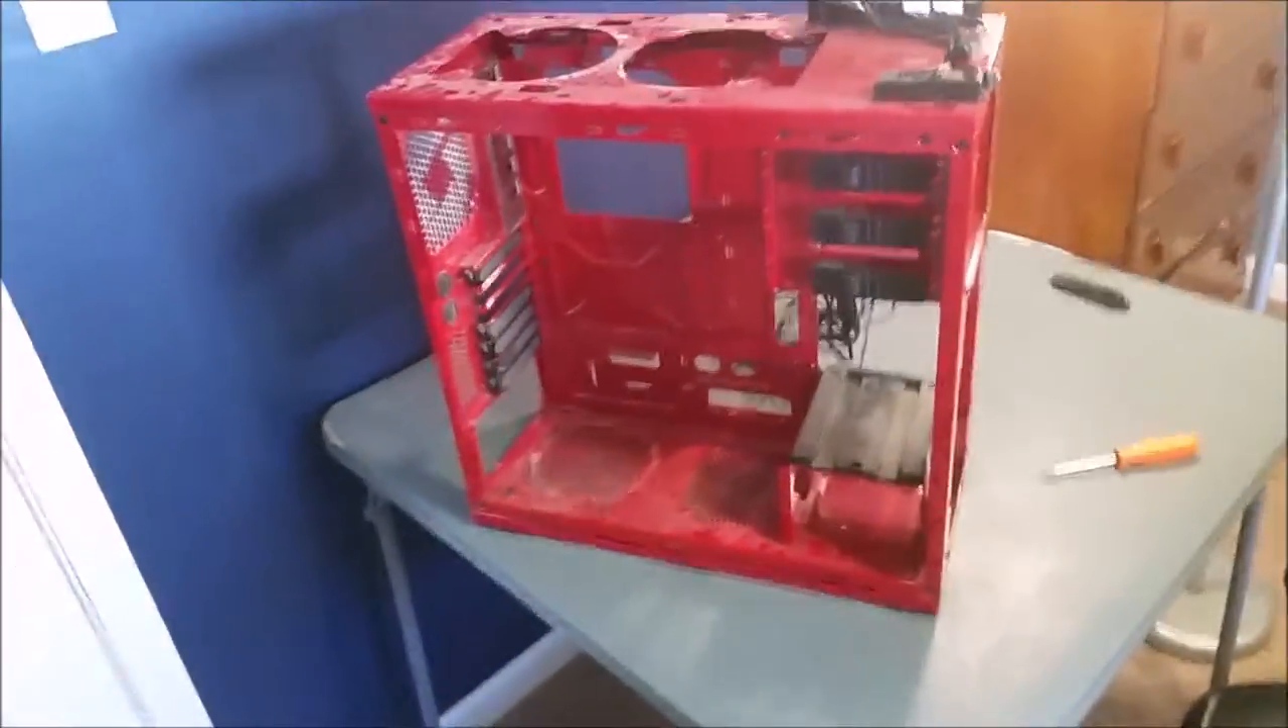All right guys so I am back and it's weird to see my pc like this like there's no fans there's nothing in it and it's really really dirty.